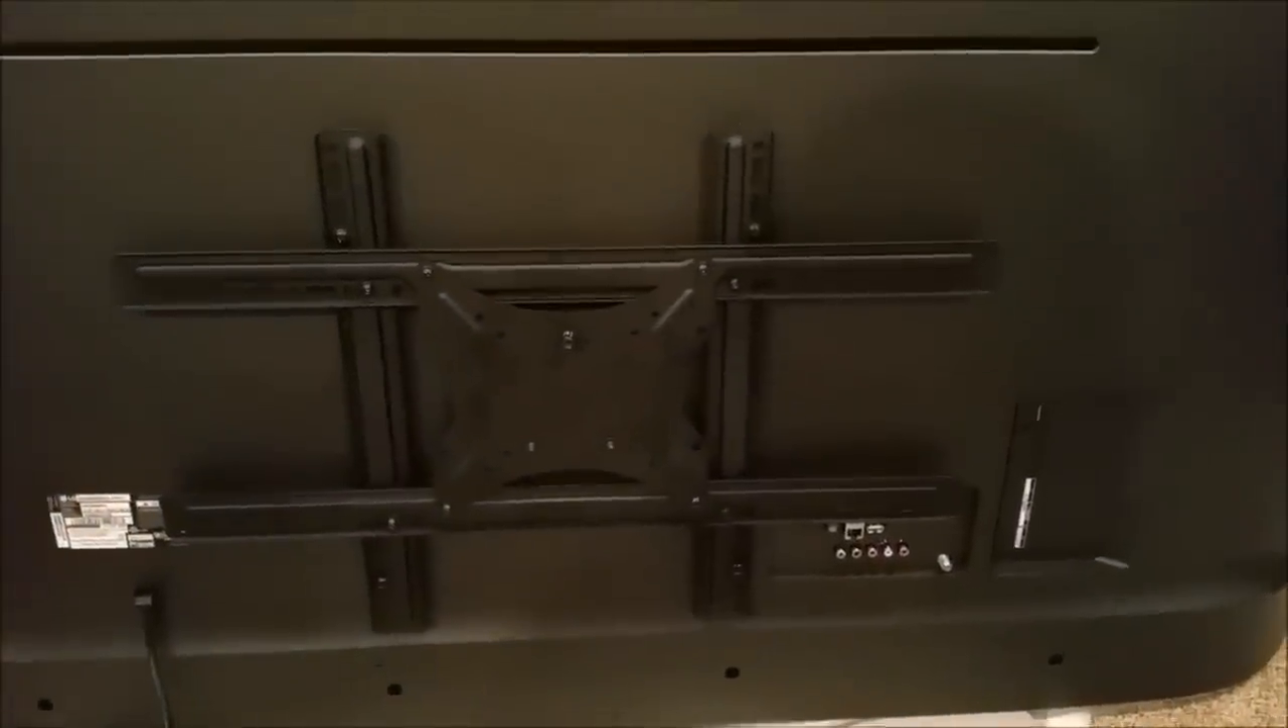So coming back here, I've gone ahead and assembled the bracket.